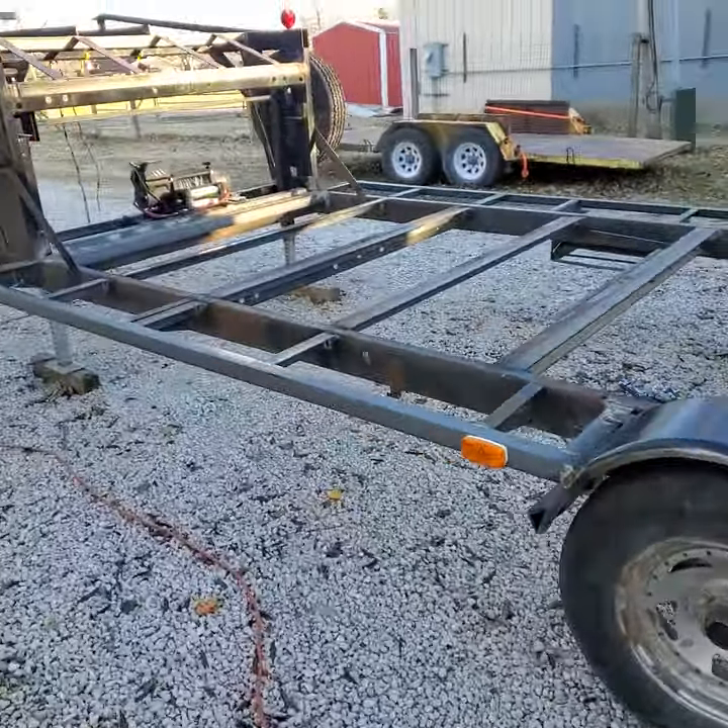I think, honestly, other than this pigtail and box that's coming in, this old girl's ready to put a floor on.